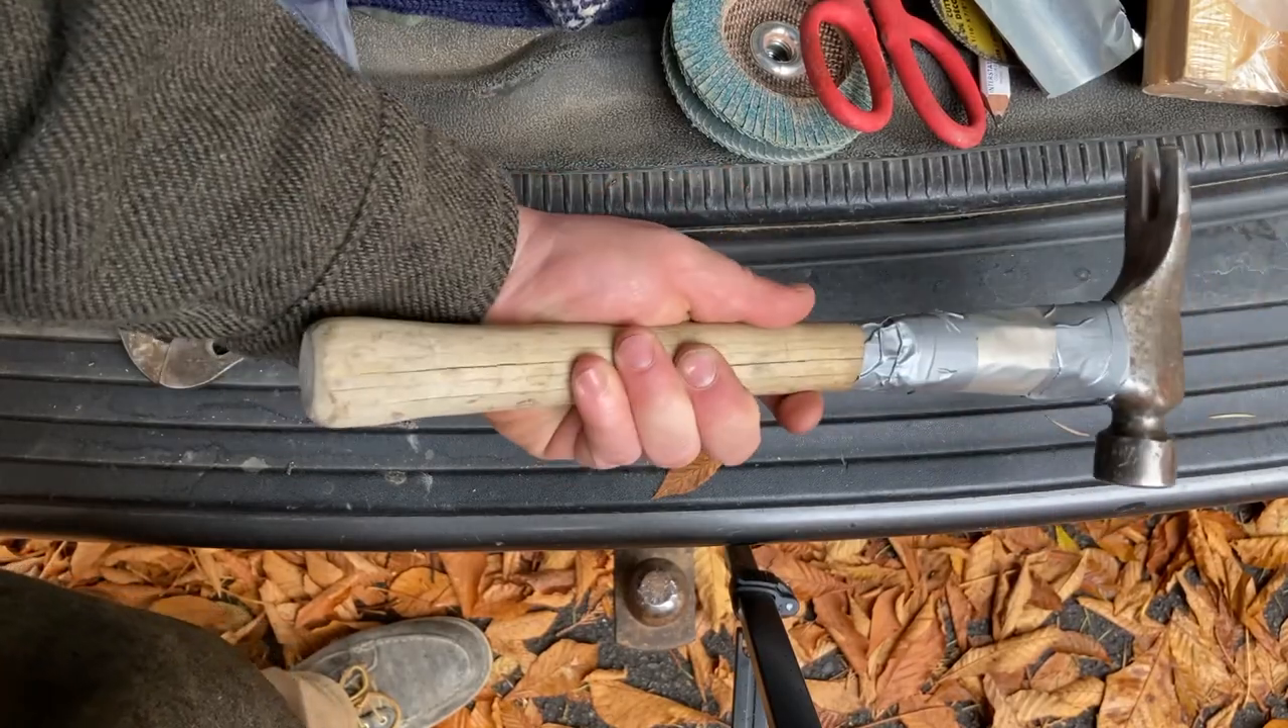So I wrapped the aluminum can around here and put some duct tape and that will just help protect the handle from the wire brush.